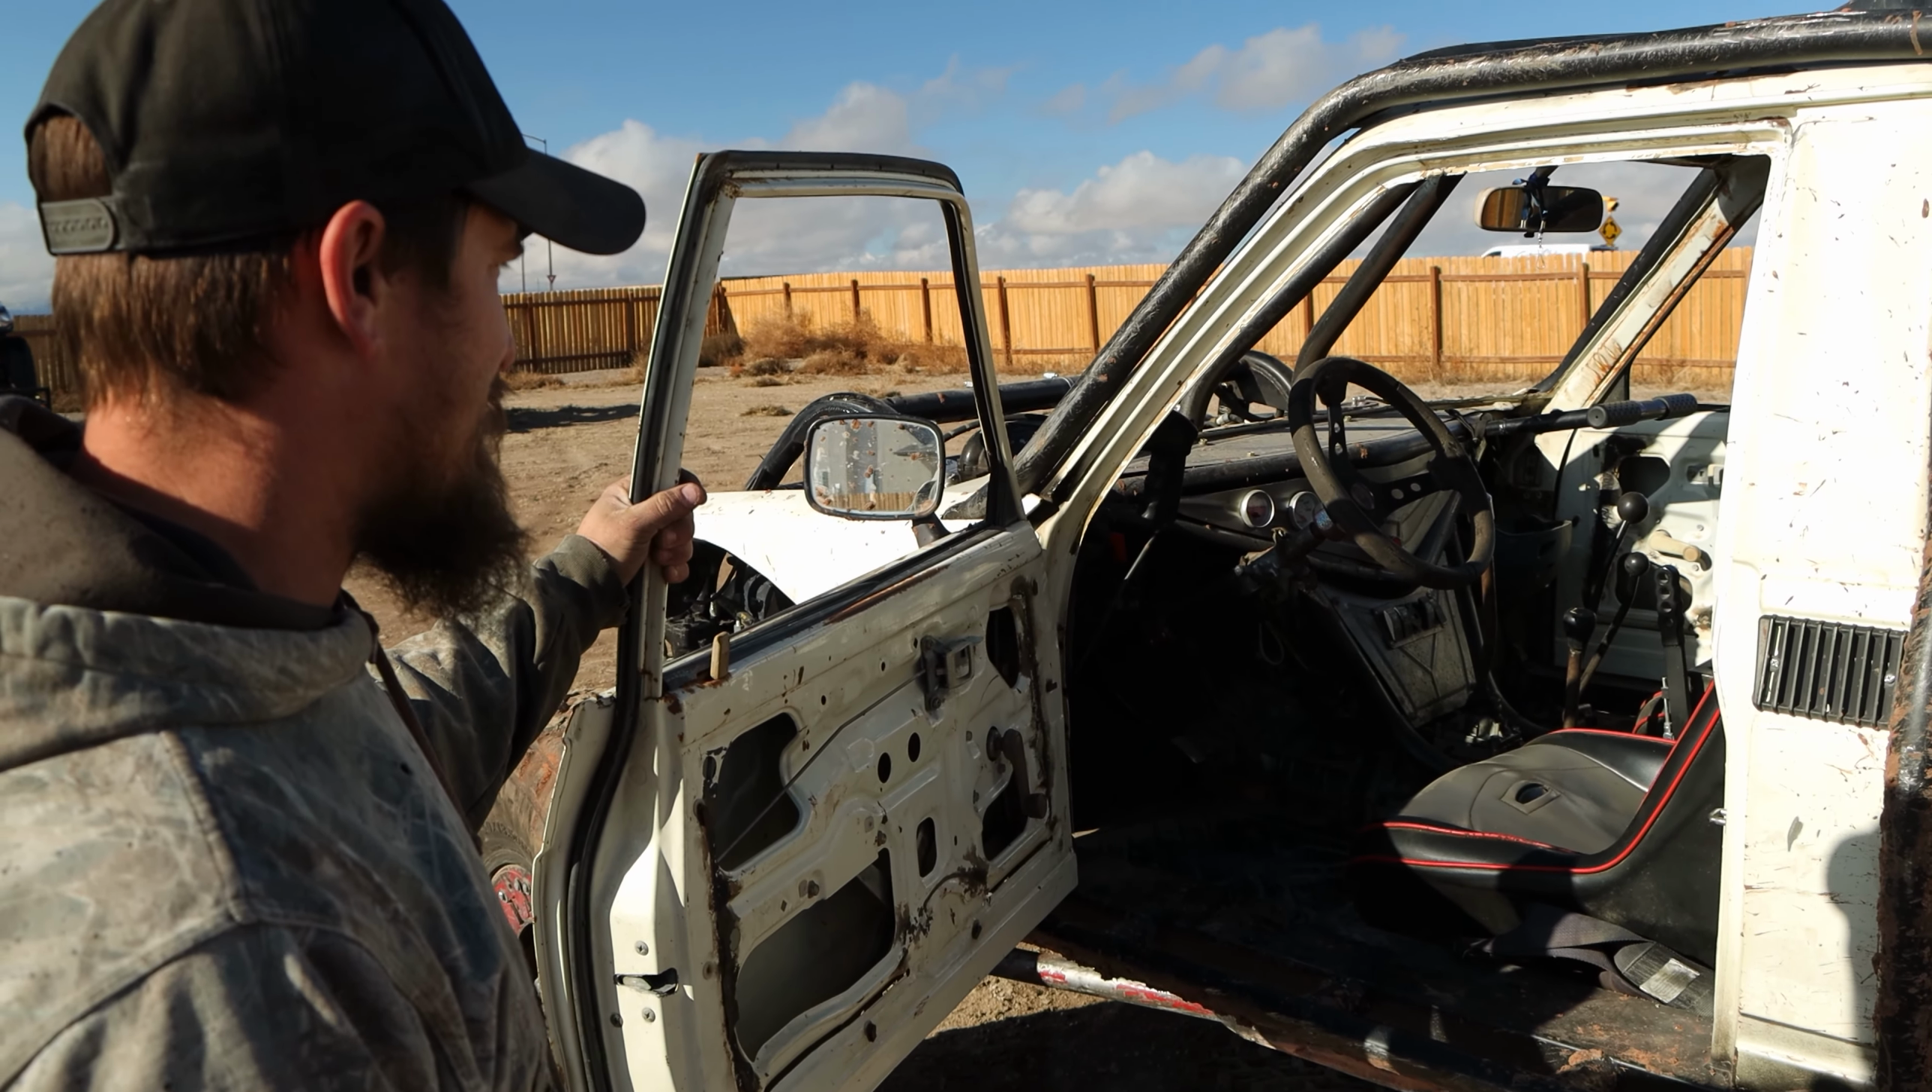The doors ain't got no panels on them not finished yet.